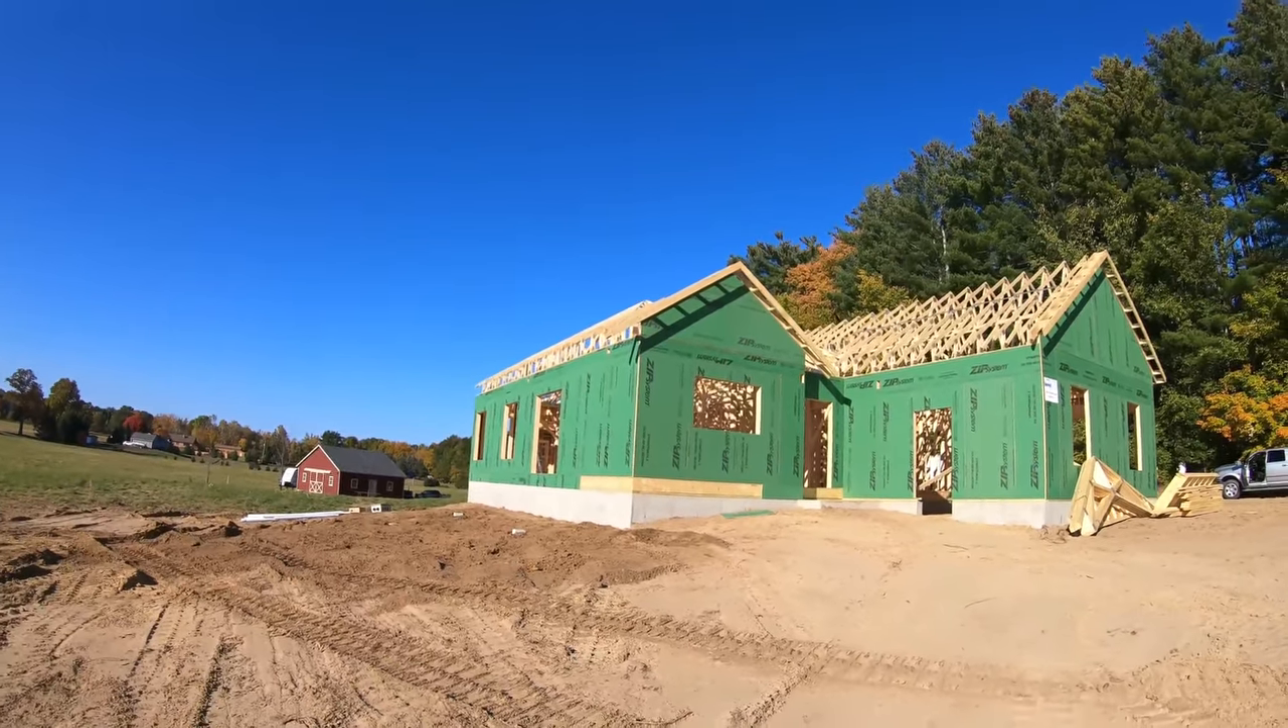There's the house all framed up.